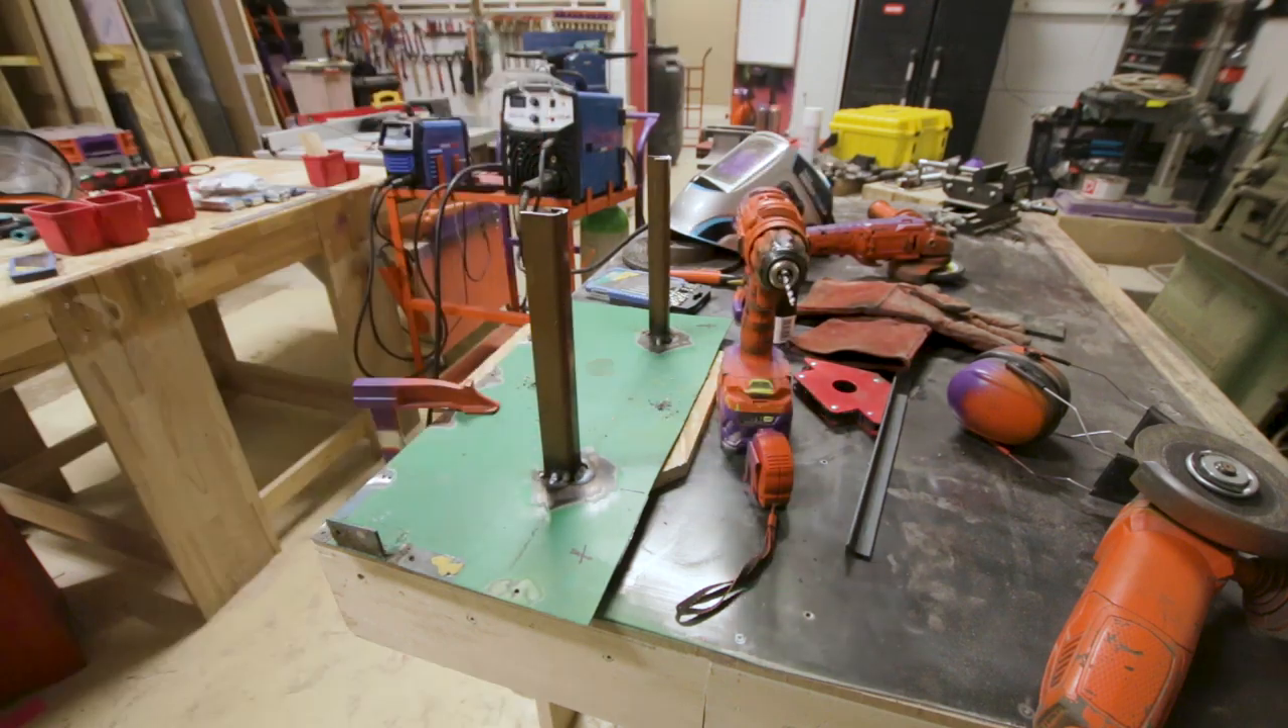Mes deux morceaux sont solidement soudés sur la plaque principale, il me reste à percer quelques trous.